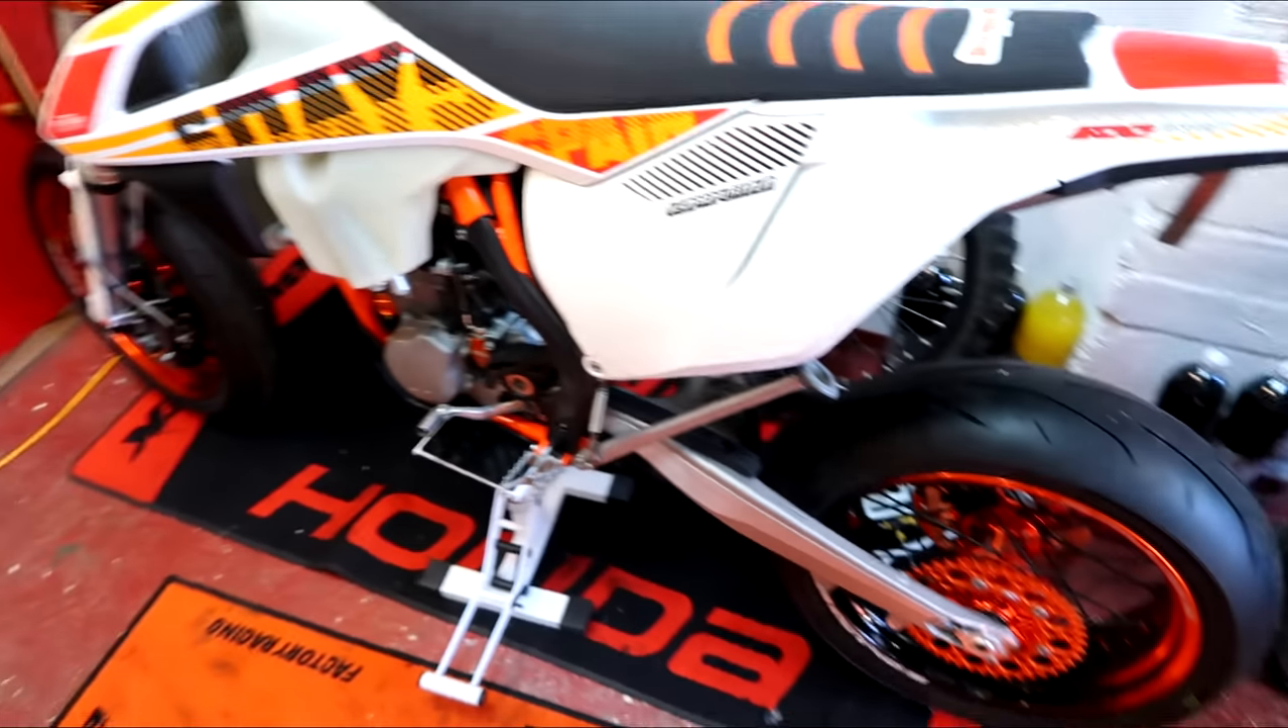Rear wheel is in.